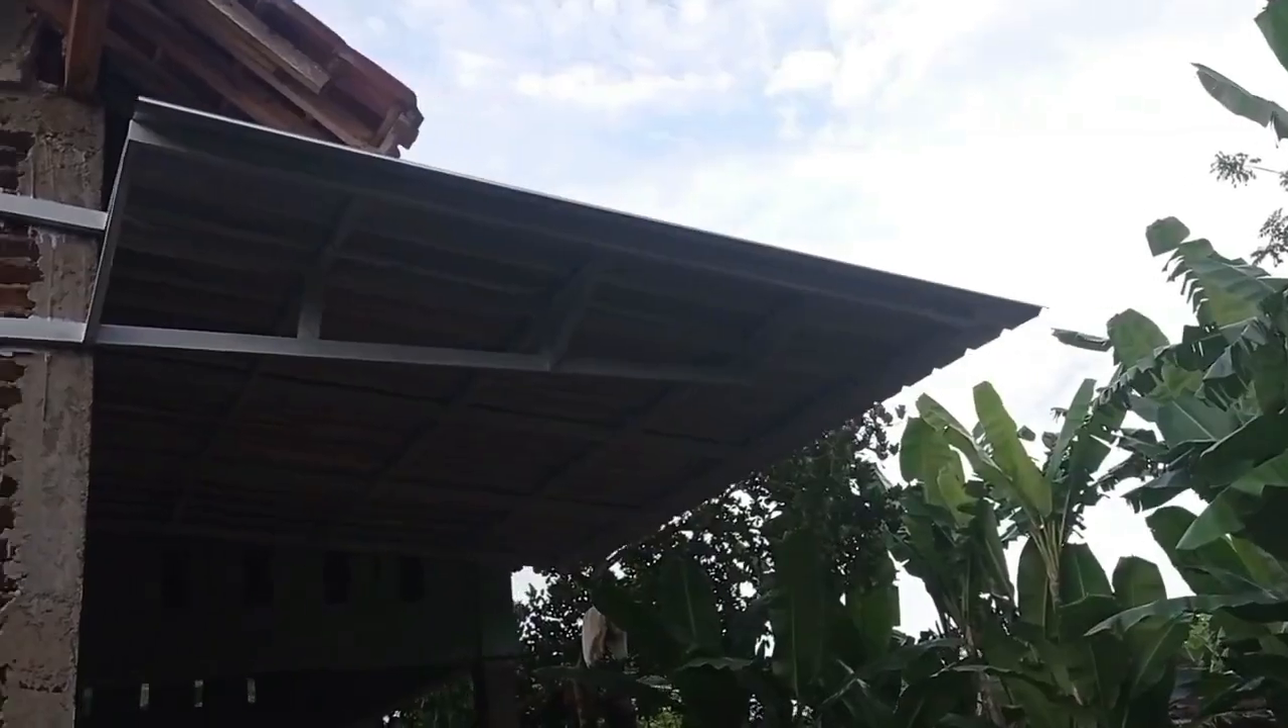Baiklah ini sudah terpasang dan kanopinya sudah jadi ya kawan-kawan.